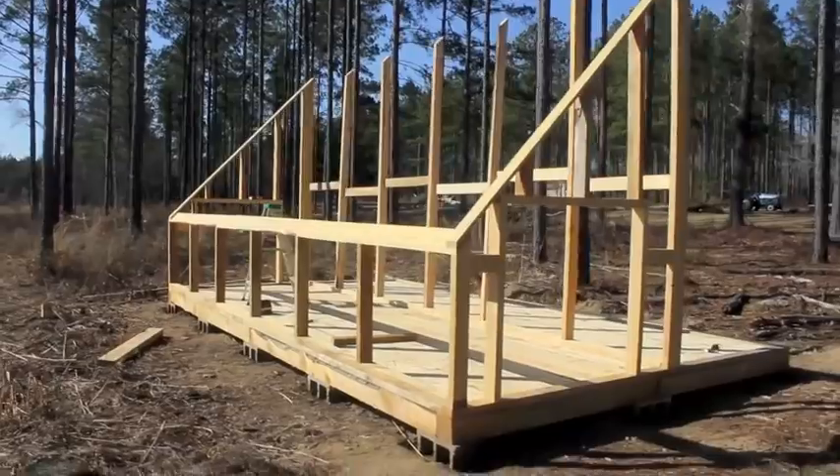The framing is pretty well done. I've got to put a stud wall in the very center so that I'll have two separate chambers for two different stacks of lumber.